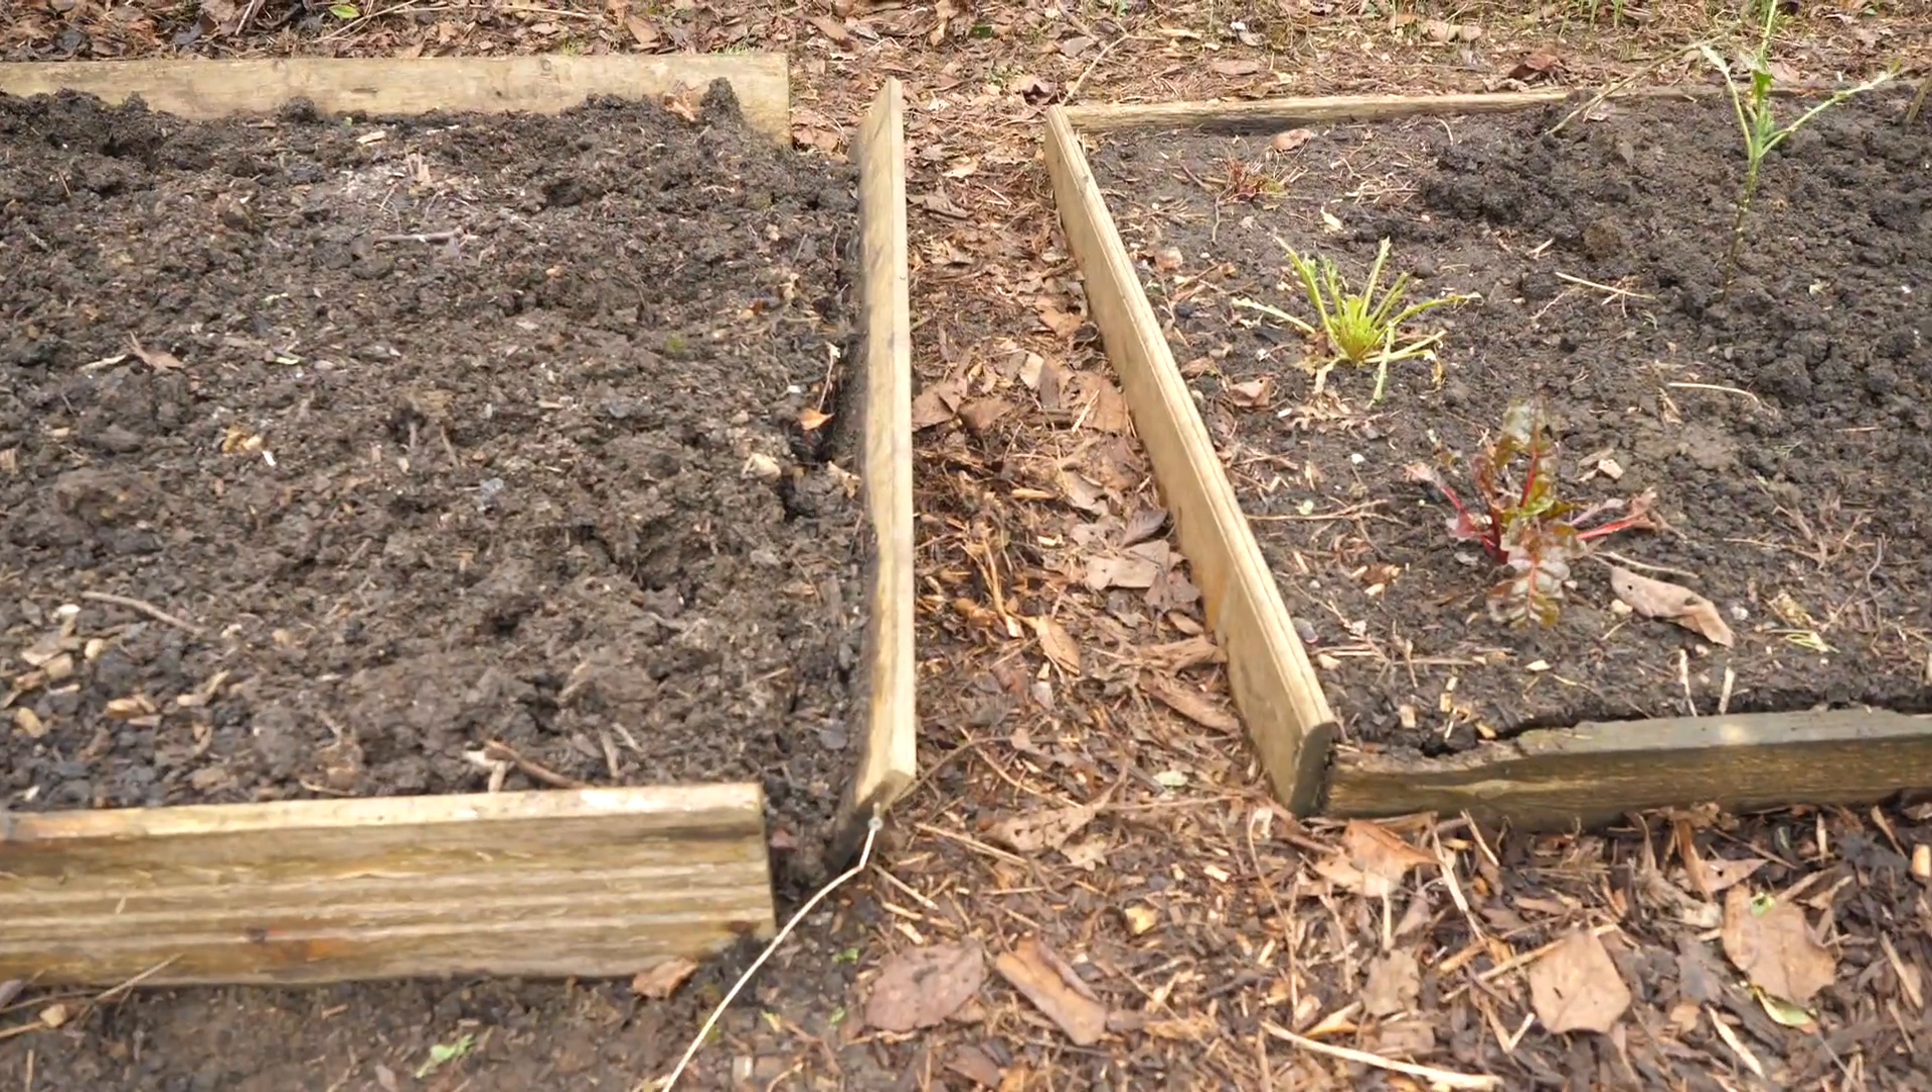It served me well but you can see the sides are coming away.